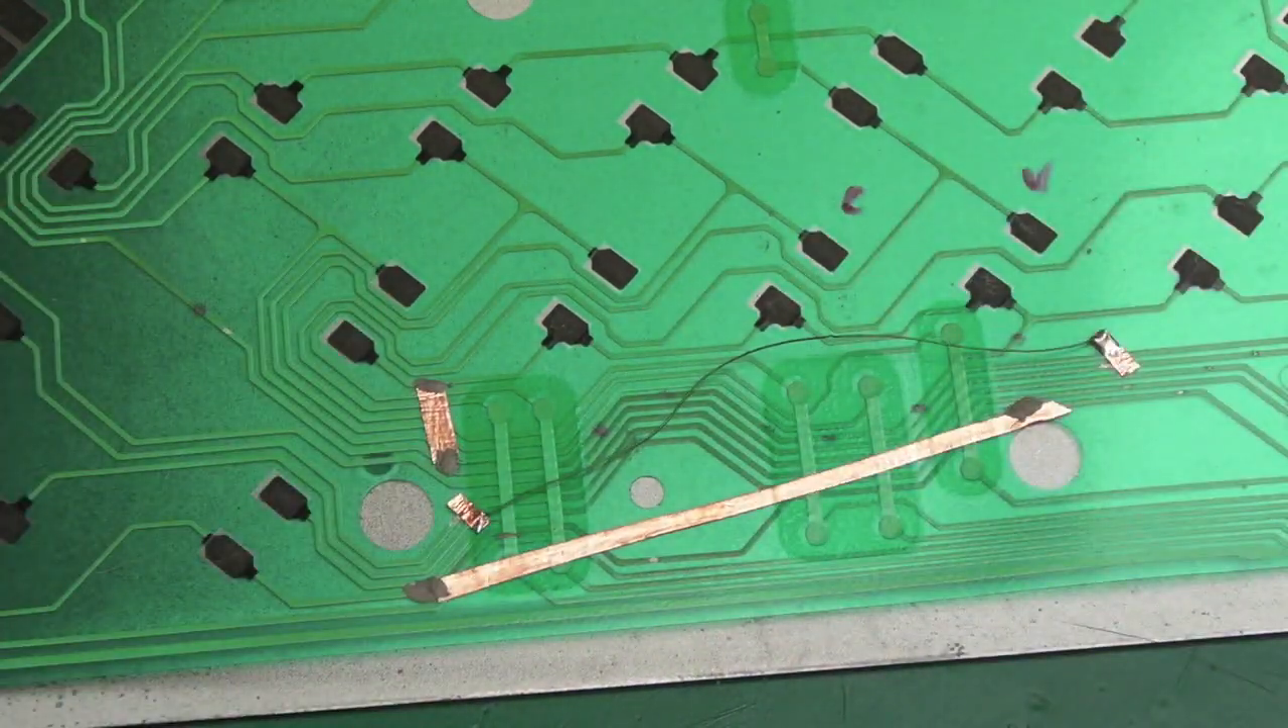Same thing down here solder a very small amount of solder there actually but the copper is there and it's stuck down.